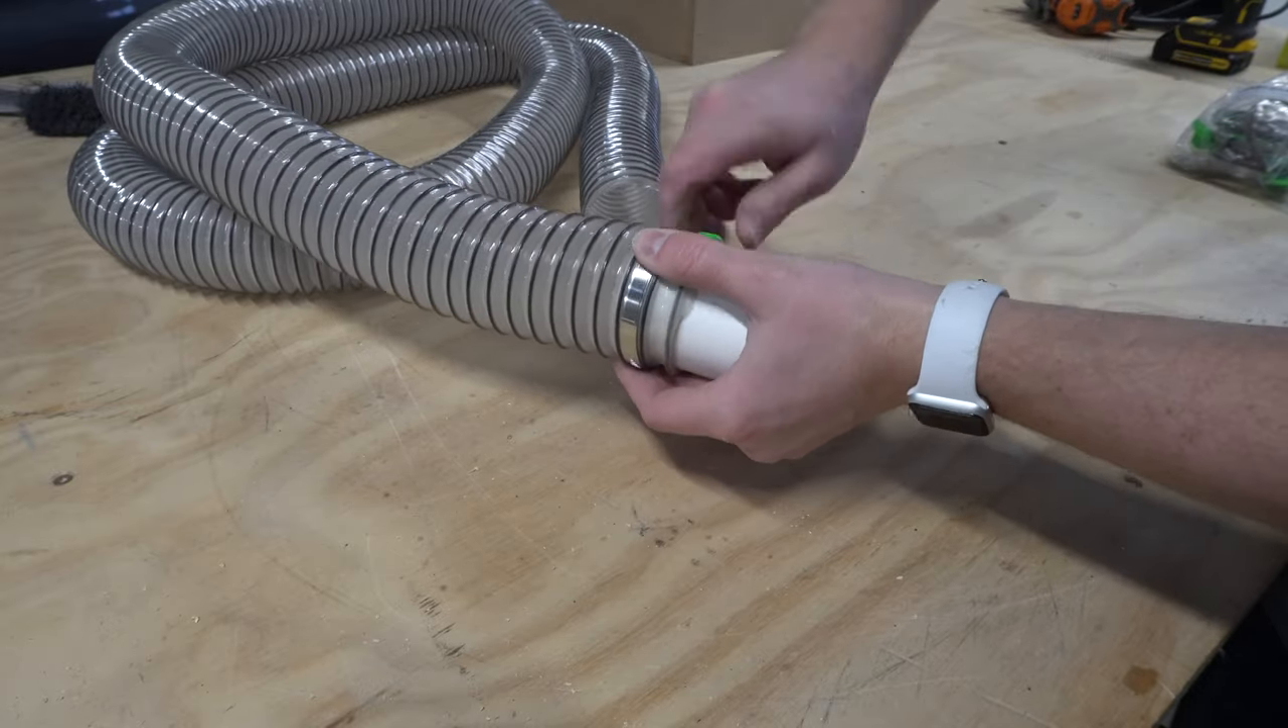Next, I cut down some two inch PVC into some smaller pieces to use as fittings between the other PVC pieces and the flexible vacuum hose, securing those in place using hose clamps.